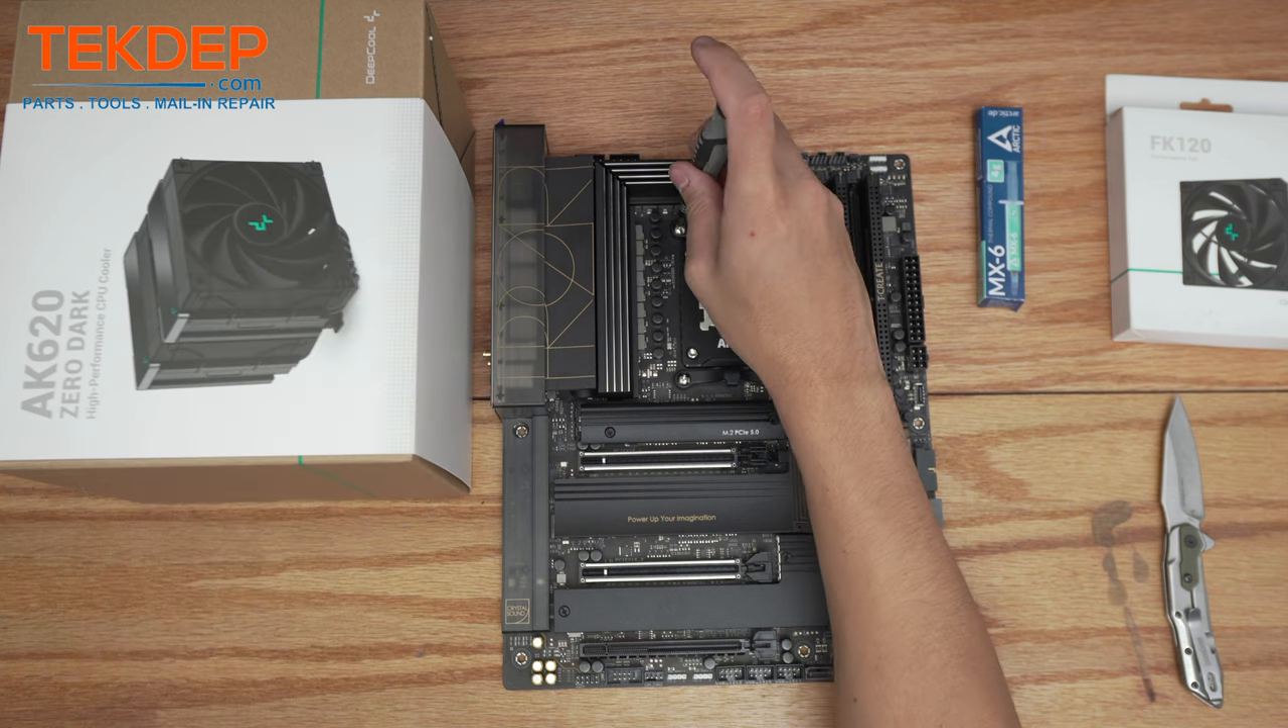All right so that's our motherboard almost completely assembled there's one more step we have to do on this motherboard is install the cpu cooler here.